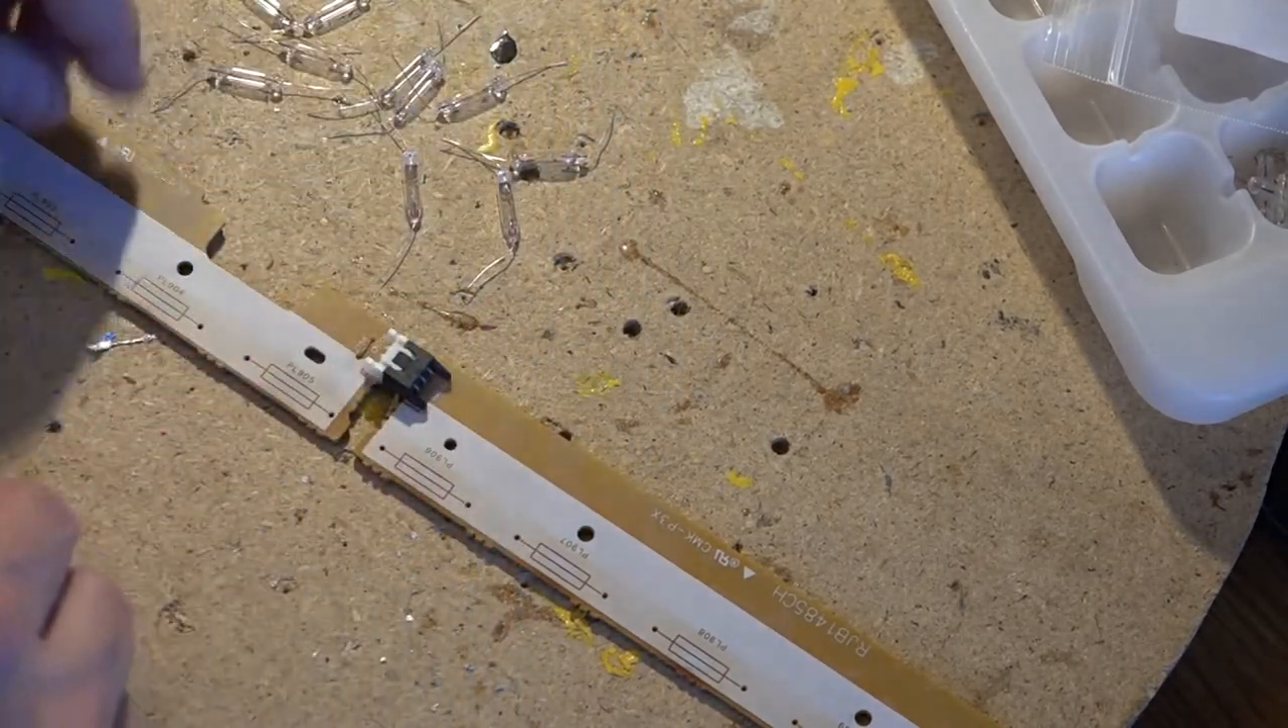We now have a board with all the bulbs now removed and we have our new bulbs here all ten of them and as you can see they're very delicate.